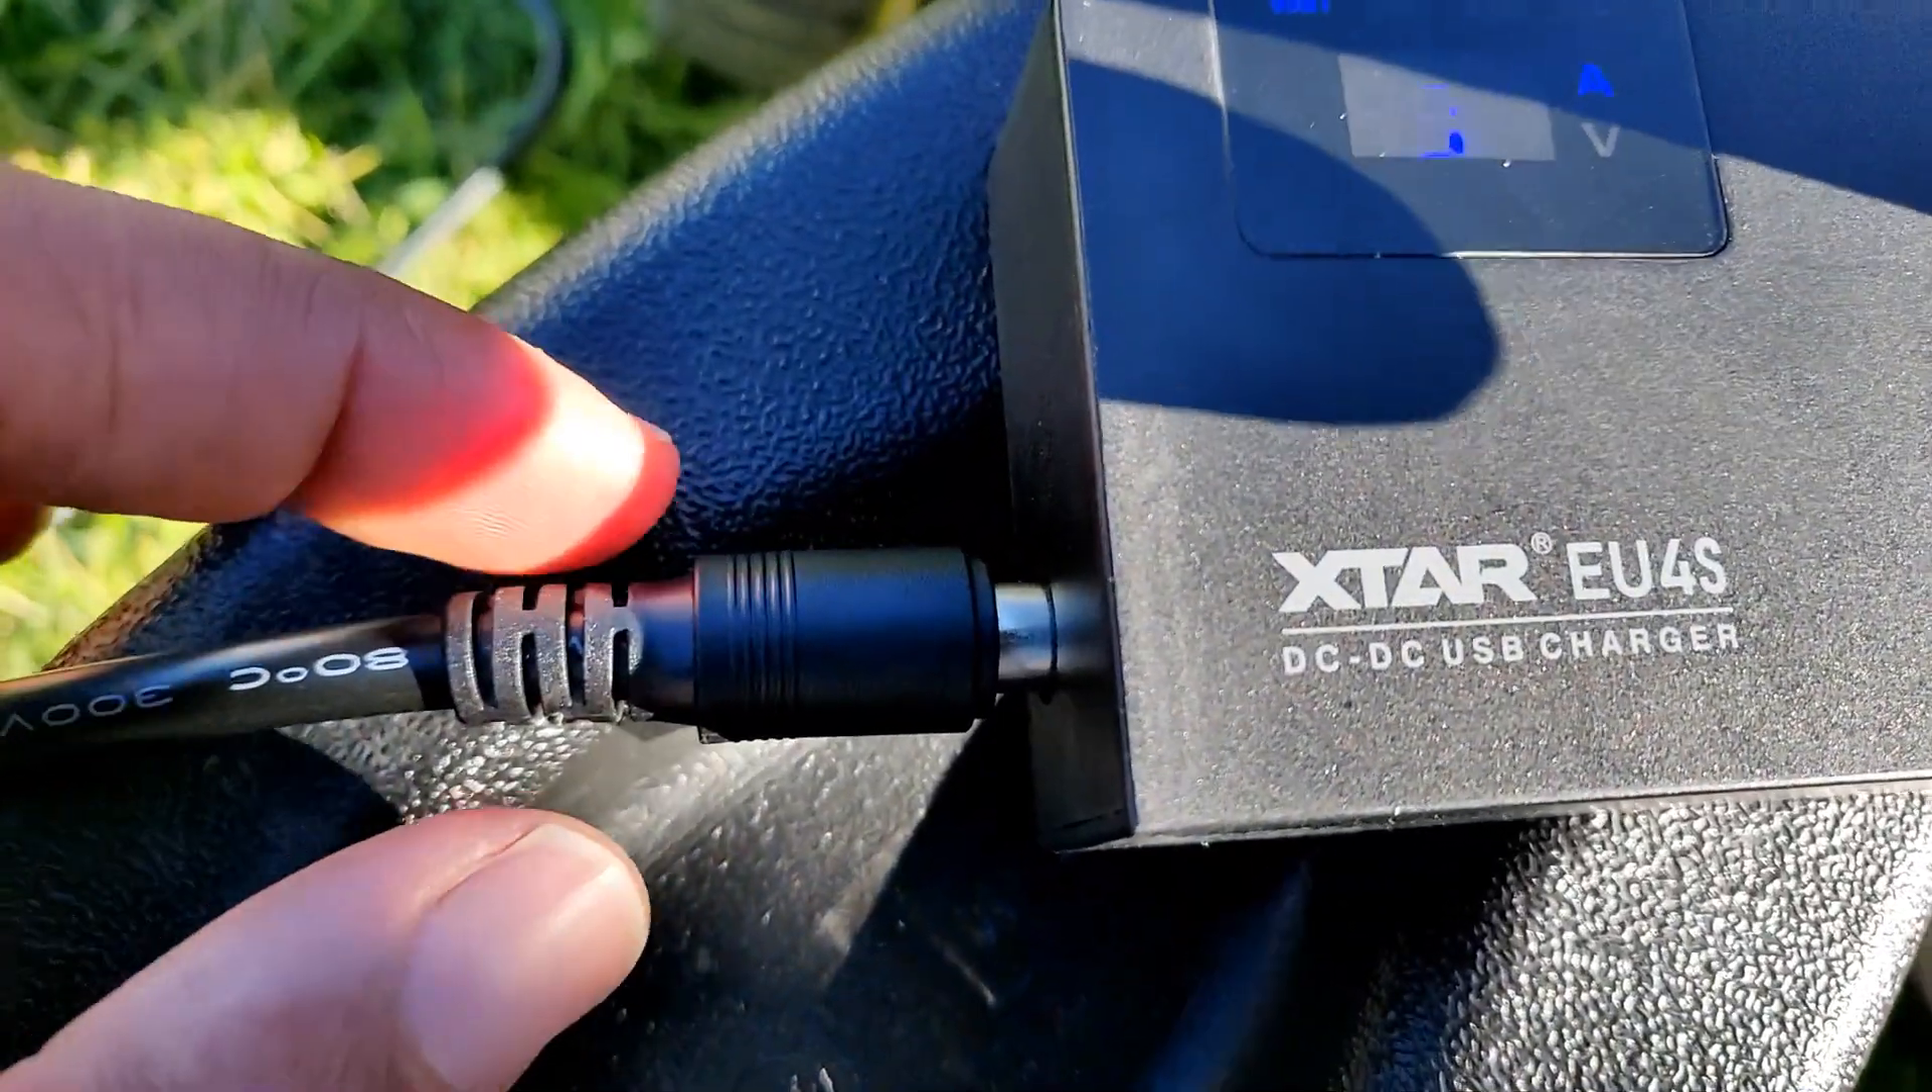This device is not all the way plugged in.